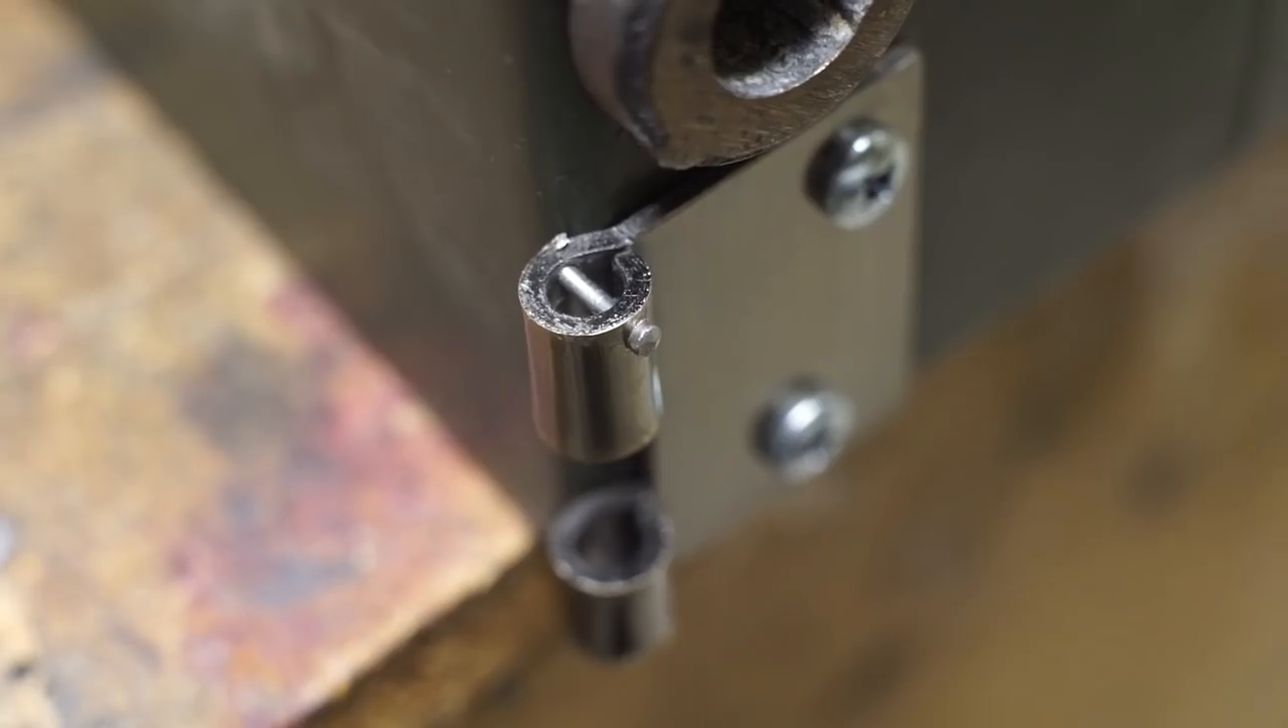I also peened in finishing nails on each hinge end to act as stops for the leg insertion.